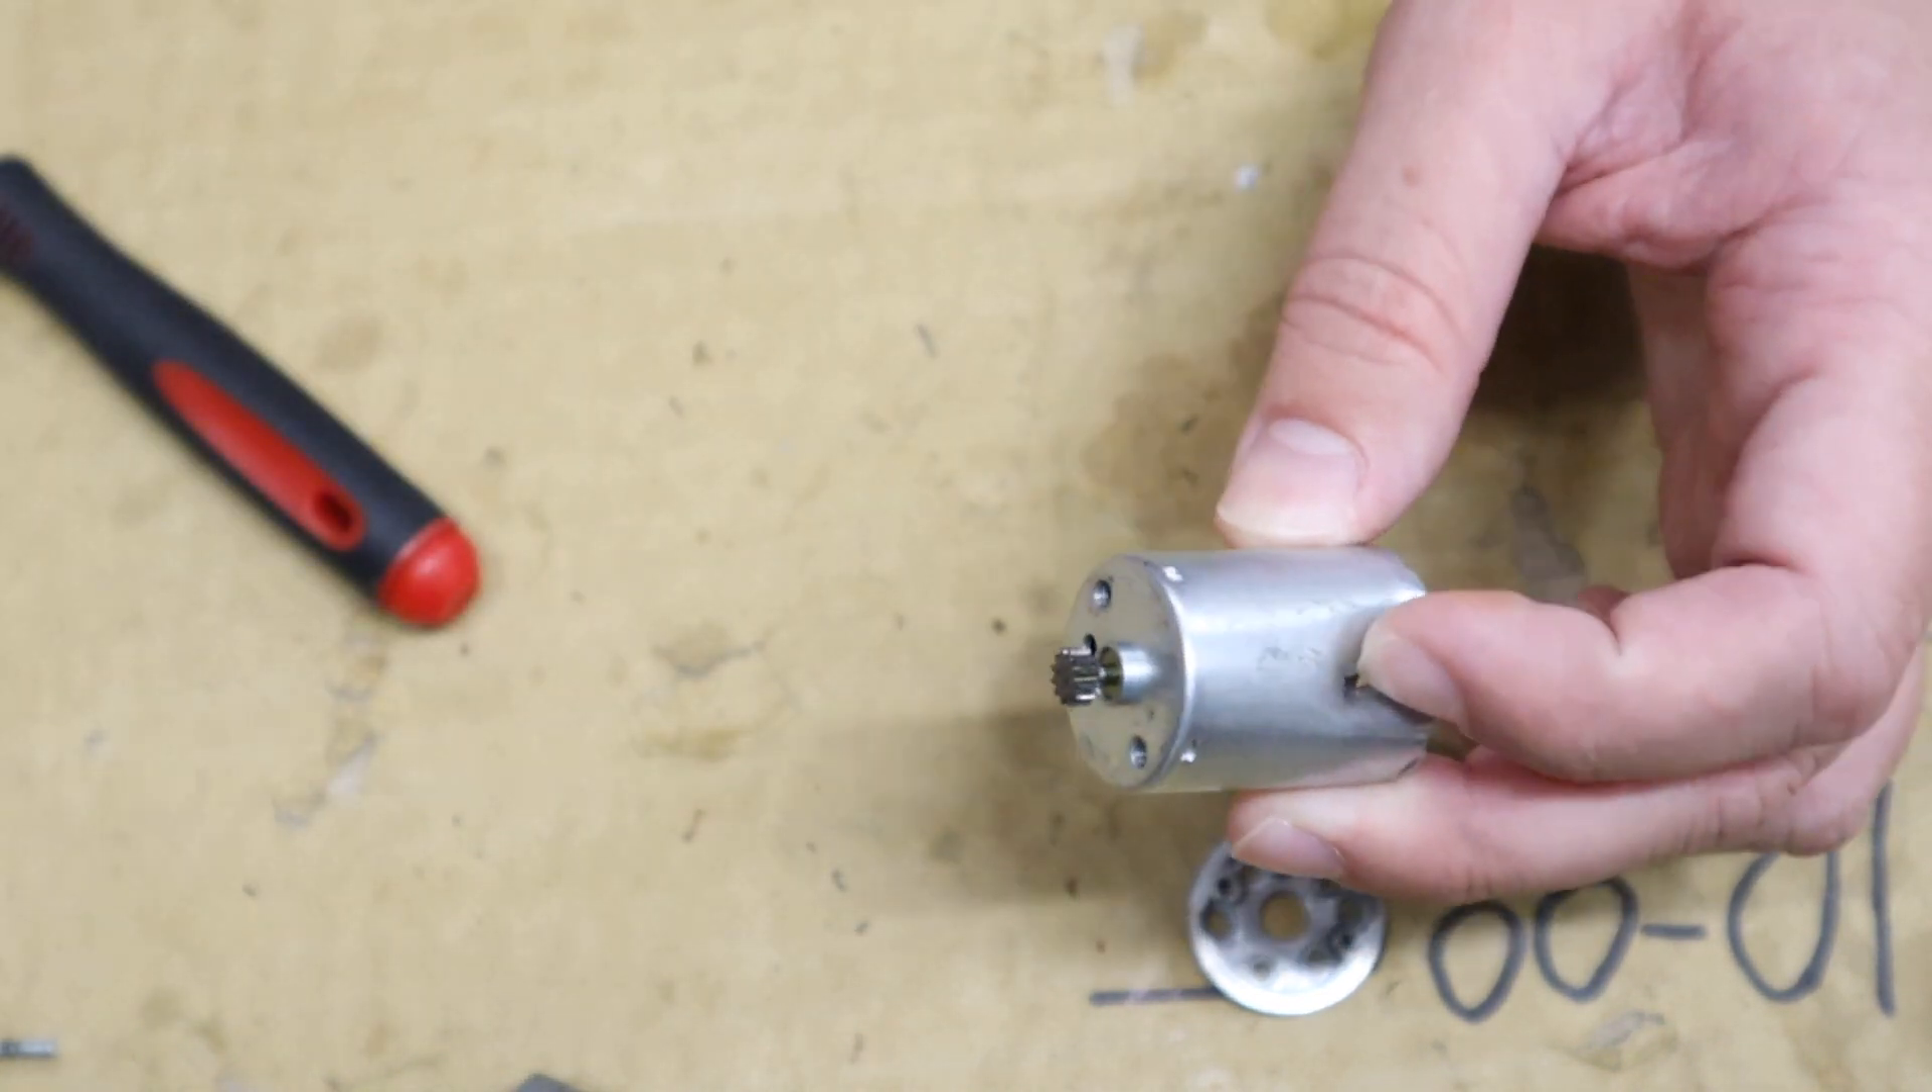There's our motor without the gearbox.